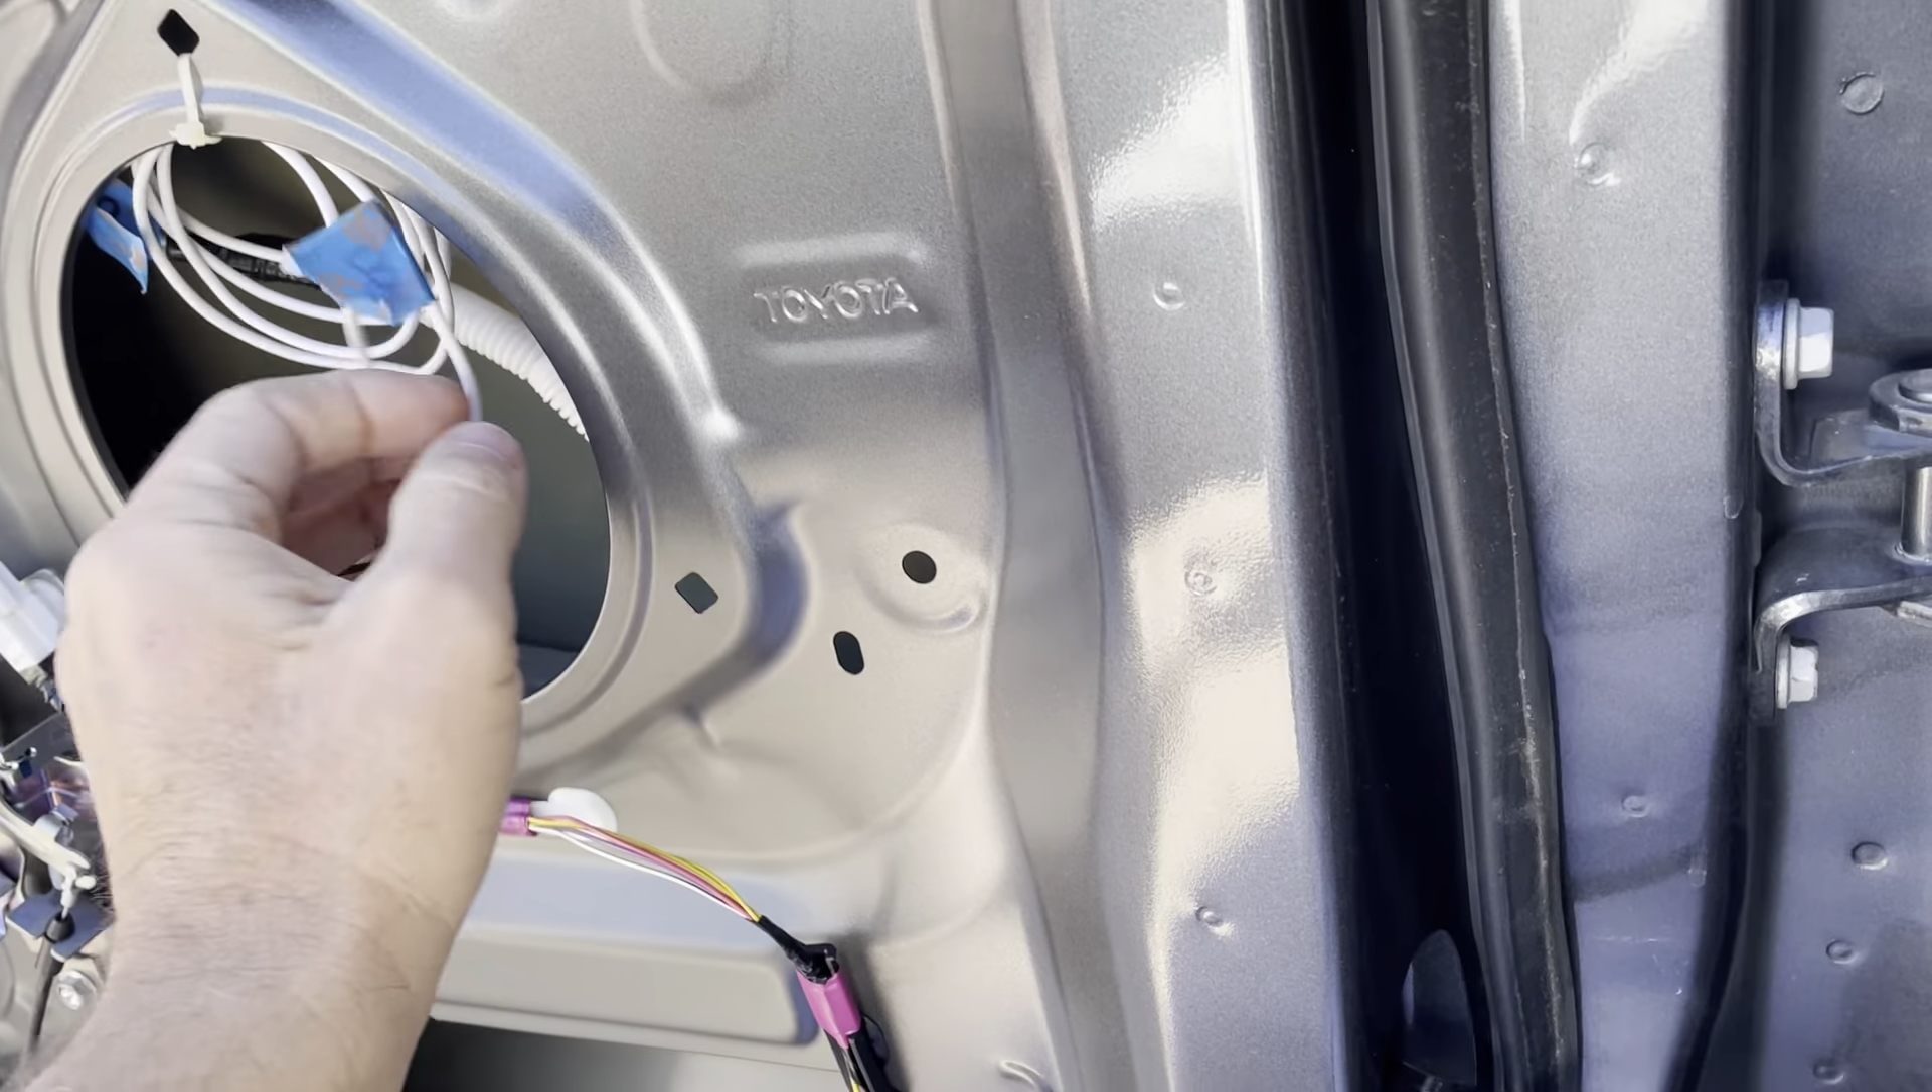Here's my wires kind of hanging down, getting ready for my speakers, which I don't have yet.